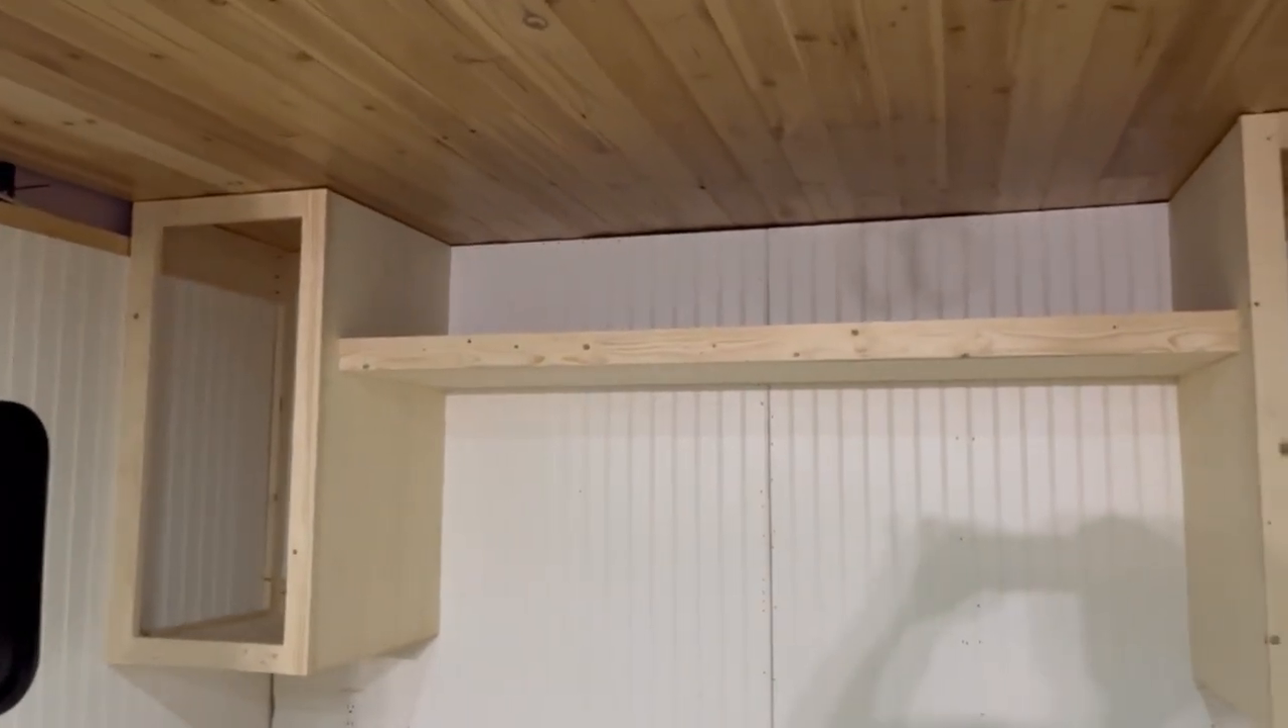I haven't built the doors yet.